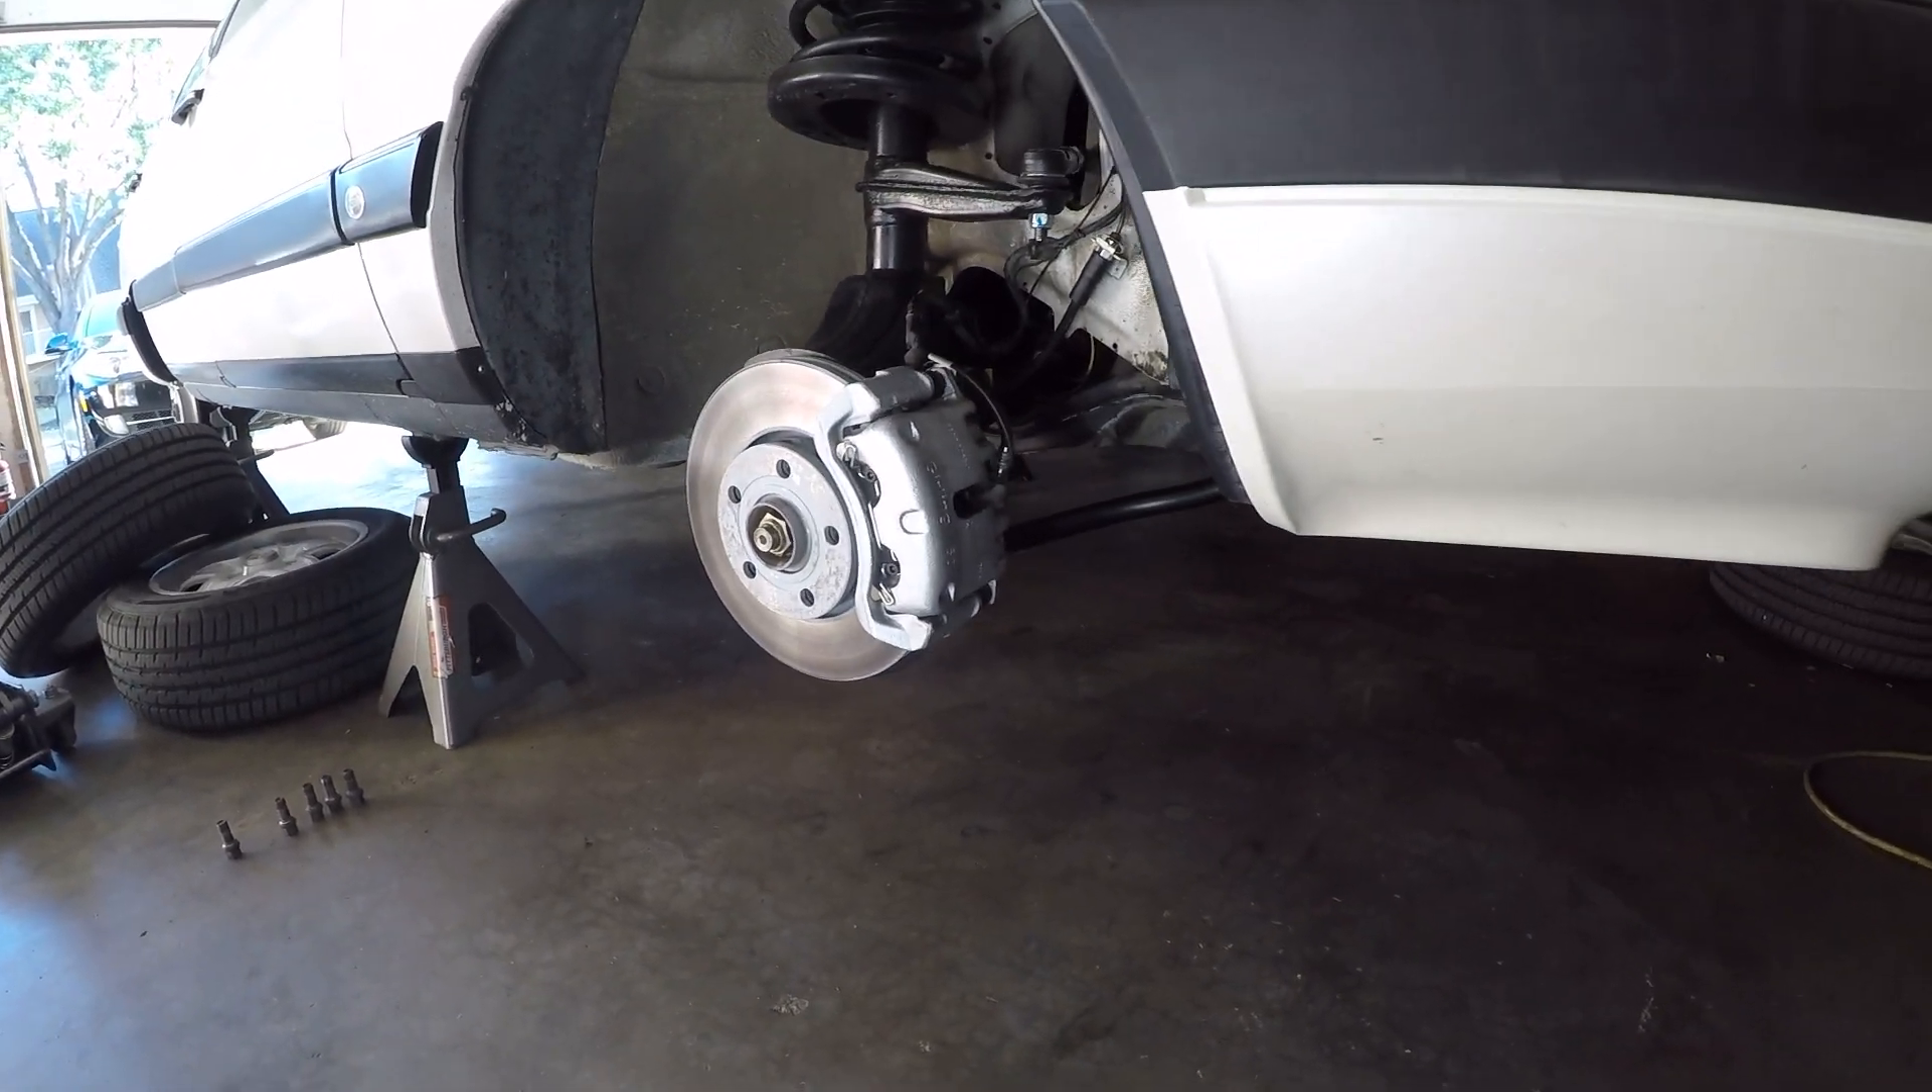Now all that I need to do is just throw the wheels back on and get it back on the ground.